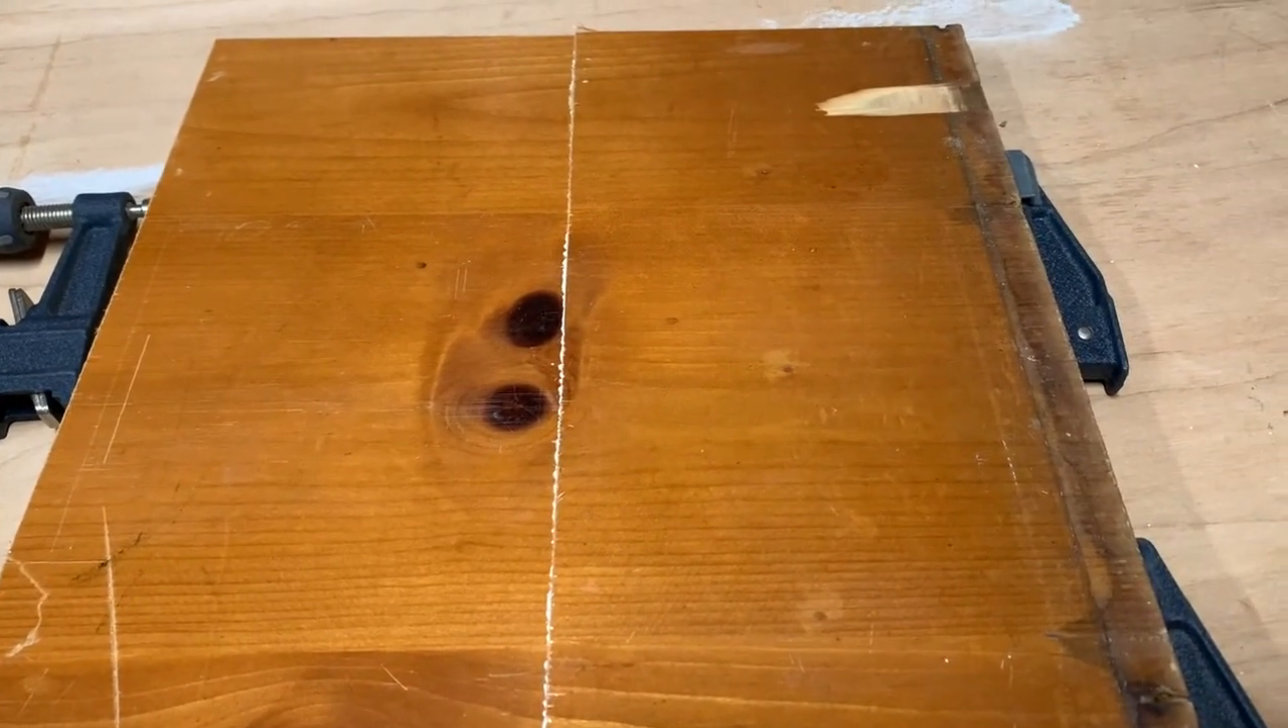All right, here's the panel all glued up. Got the clamps on it.